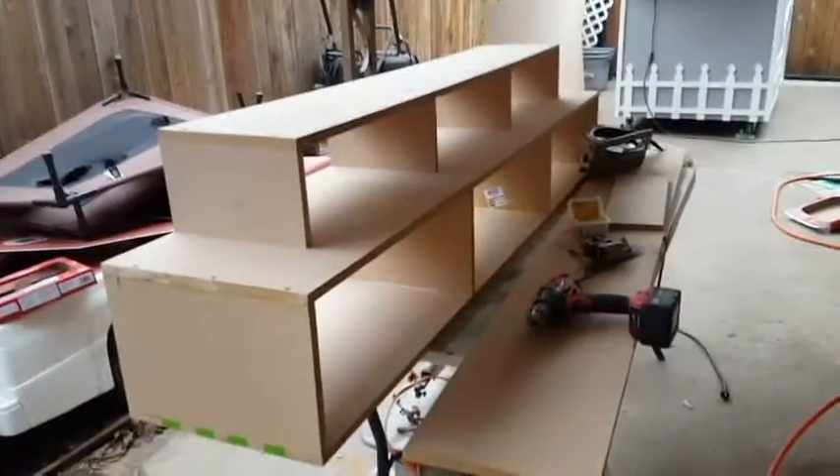All right so i got the top part on went uh 10 inches and we went six inches or no nine inches and six inches.